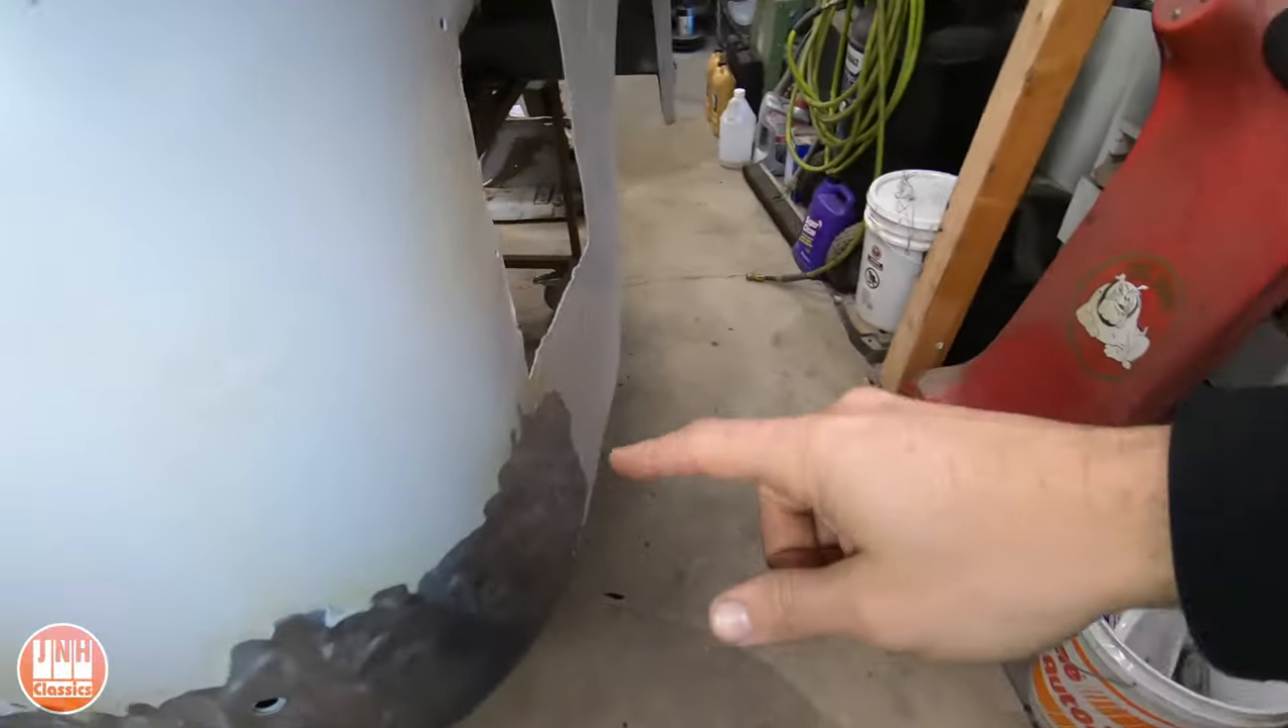I still need to patch this big hole hole but I'm gonna do that when I take this upper fender out because that cut is right there.